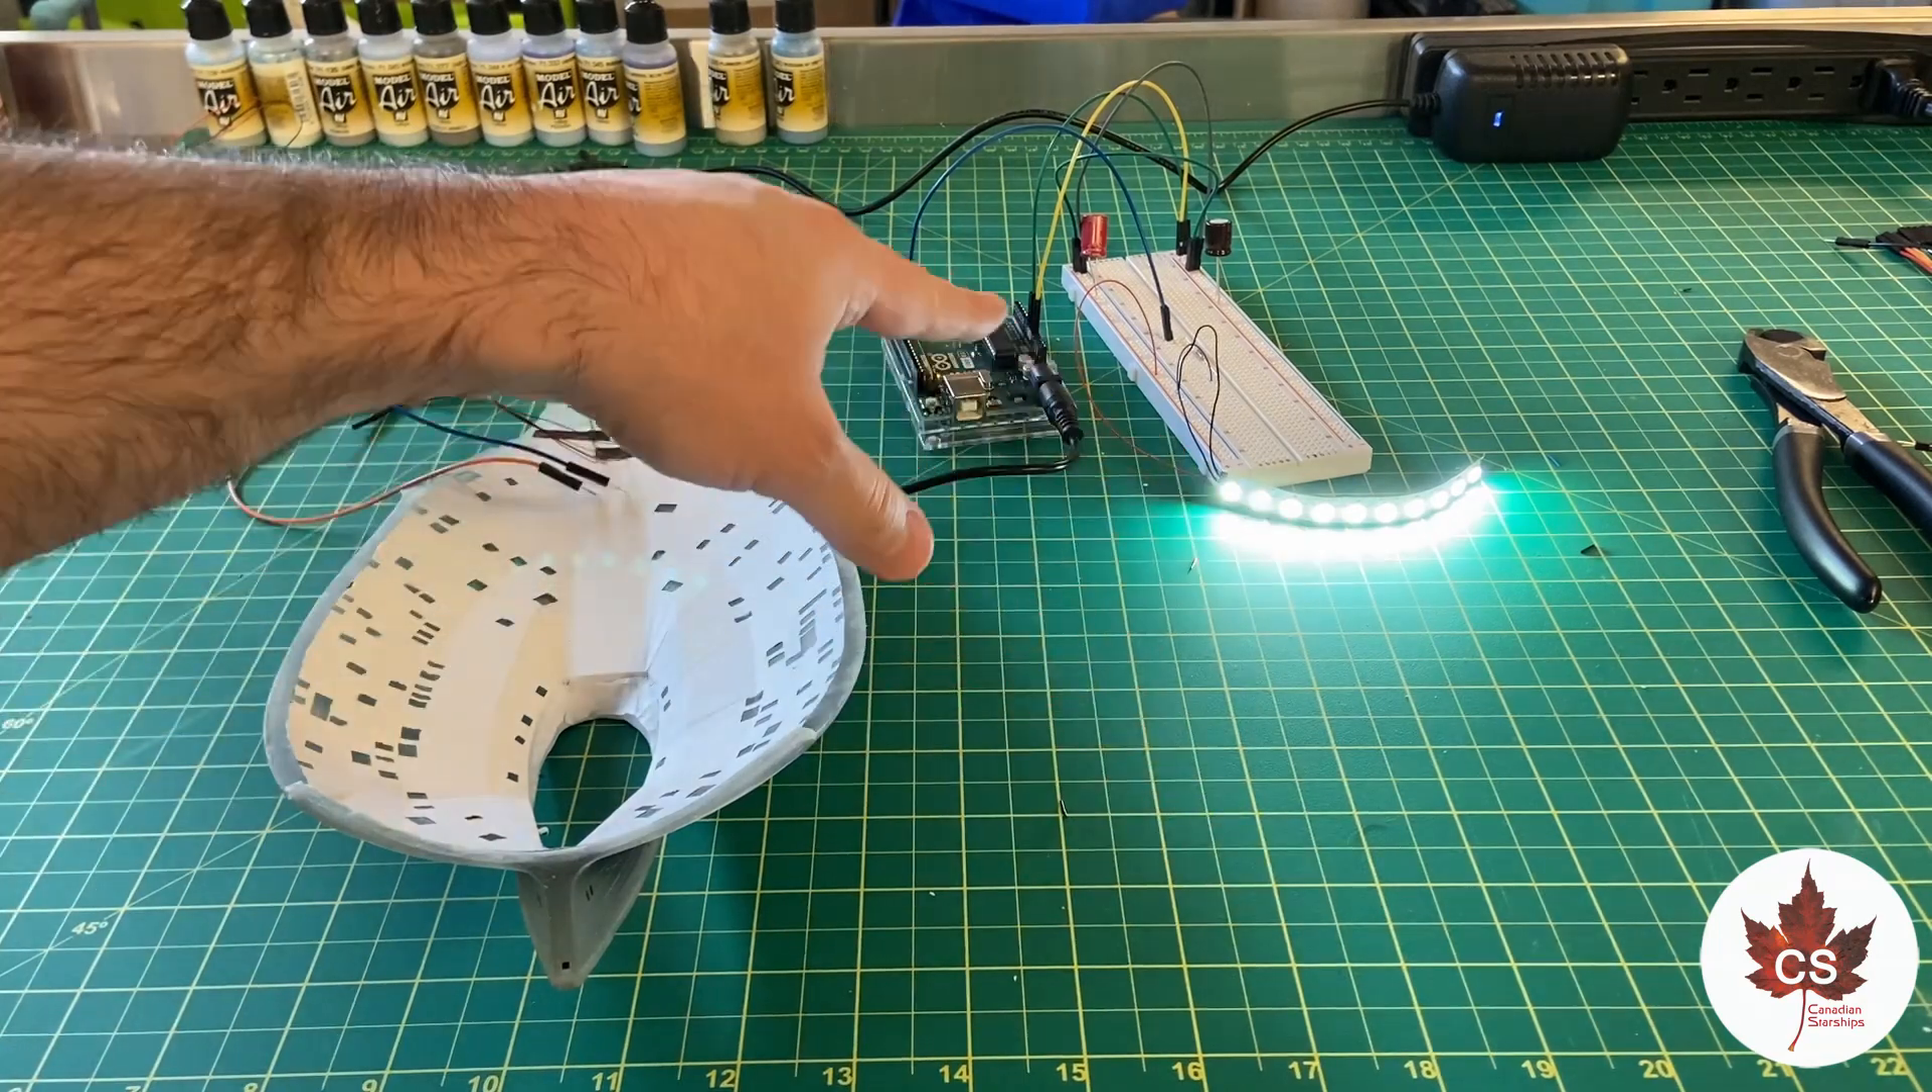Here we have the first smart LED strip wired up for the window lighting on the inside of the ship and this one is going to be going on the spine on the top section of the secondary hull.